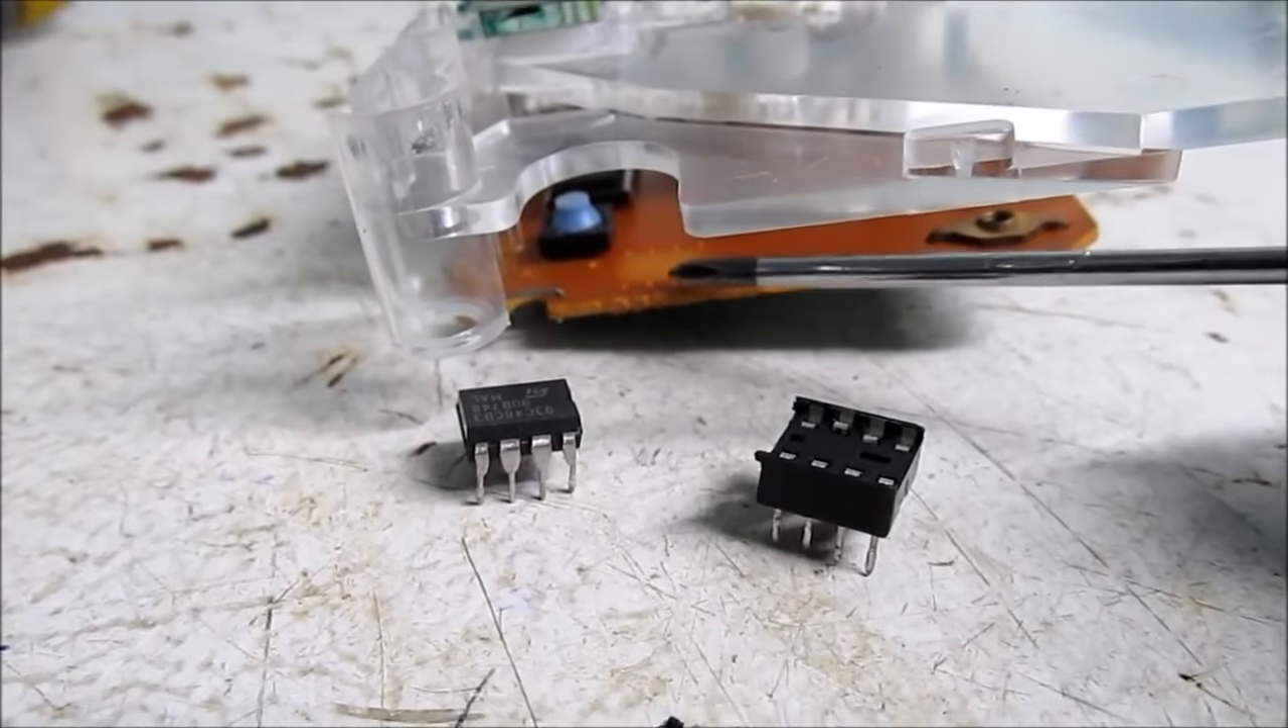That's the chip removed from the board.